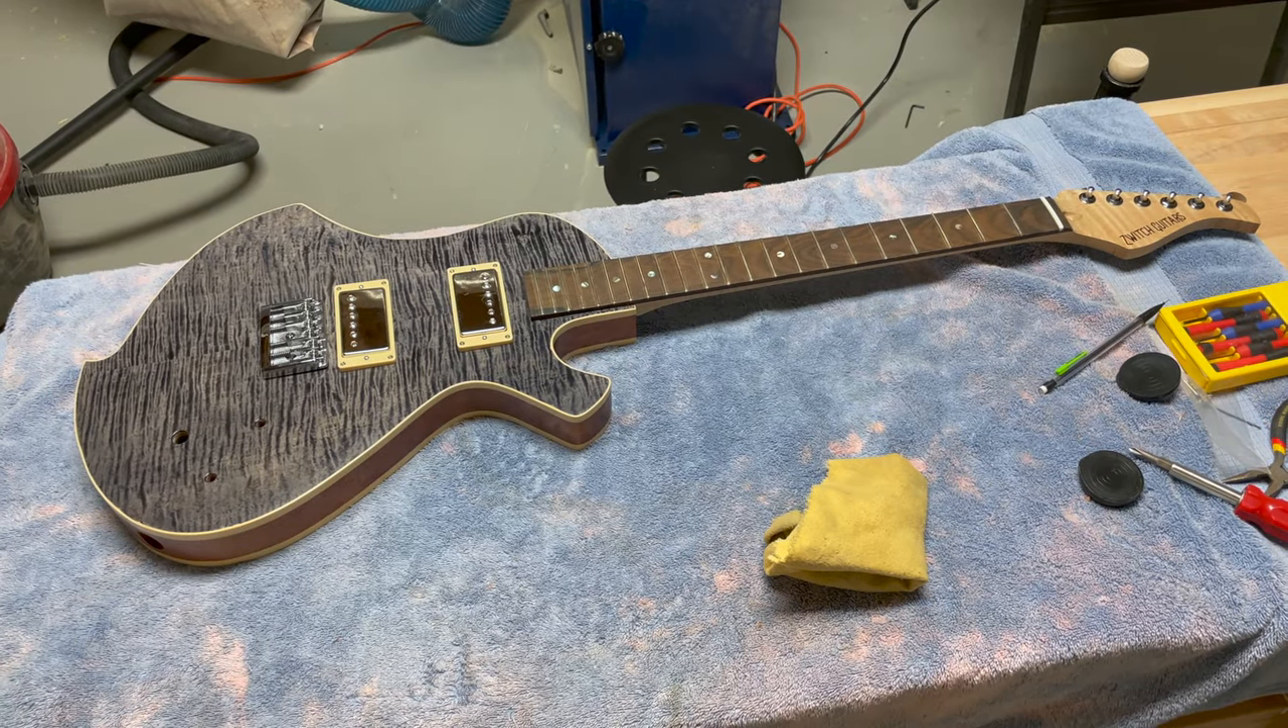I have the neck attached to the body and I've also attached the pickups and put in the bridge.